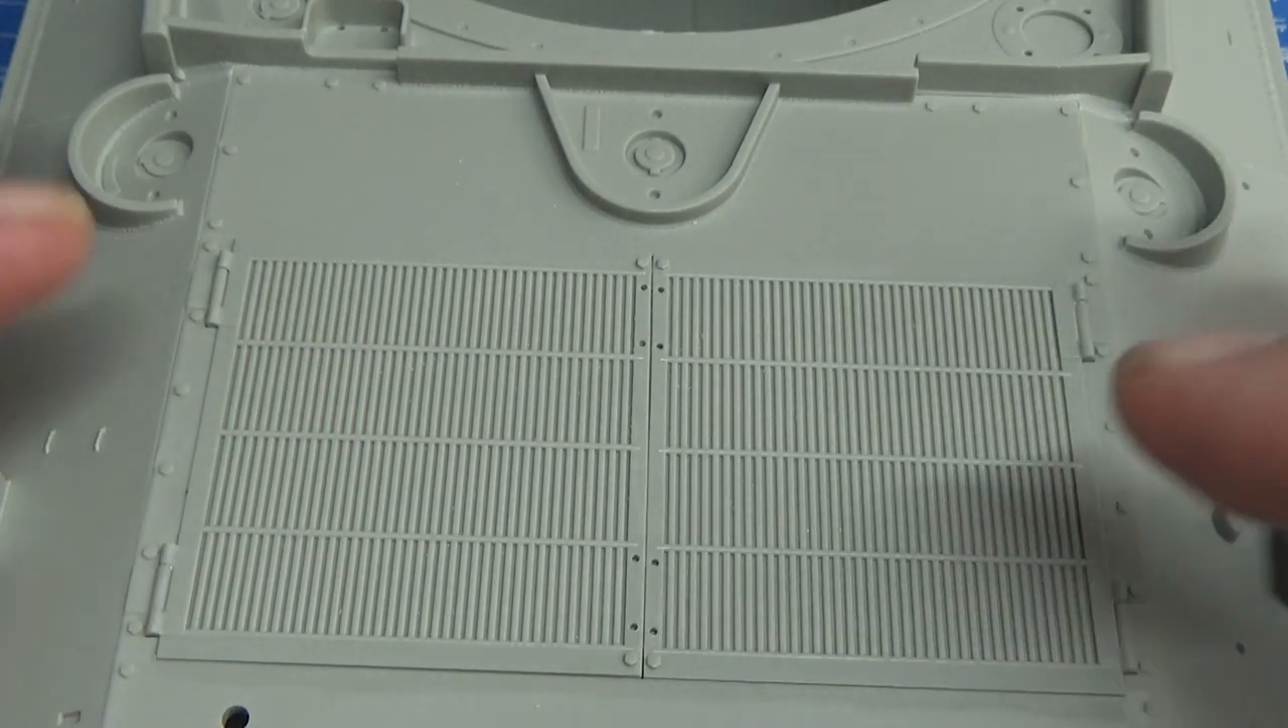The major construction is finished on the rear deck i've put in the two engine plates.